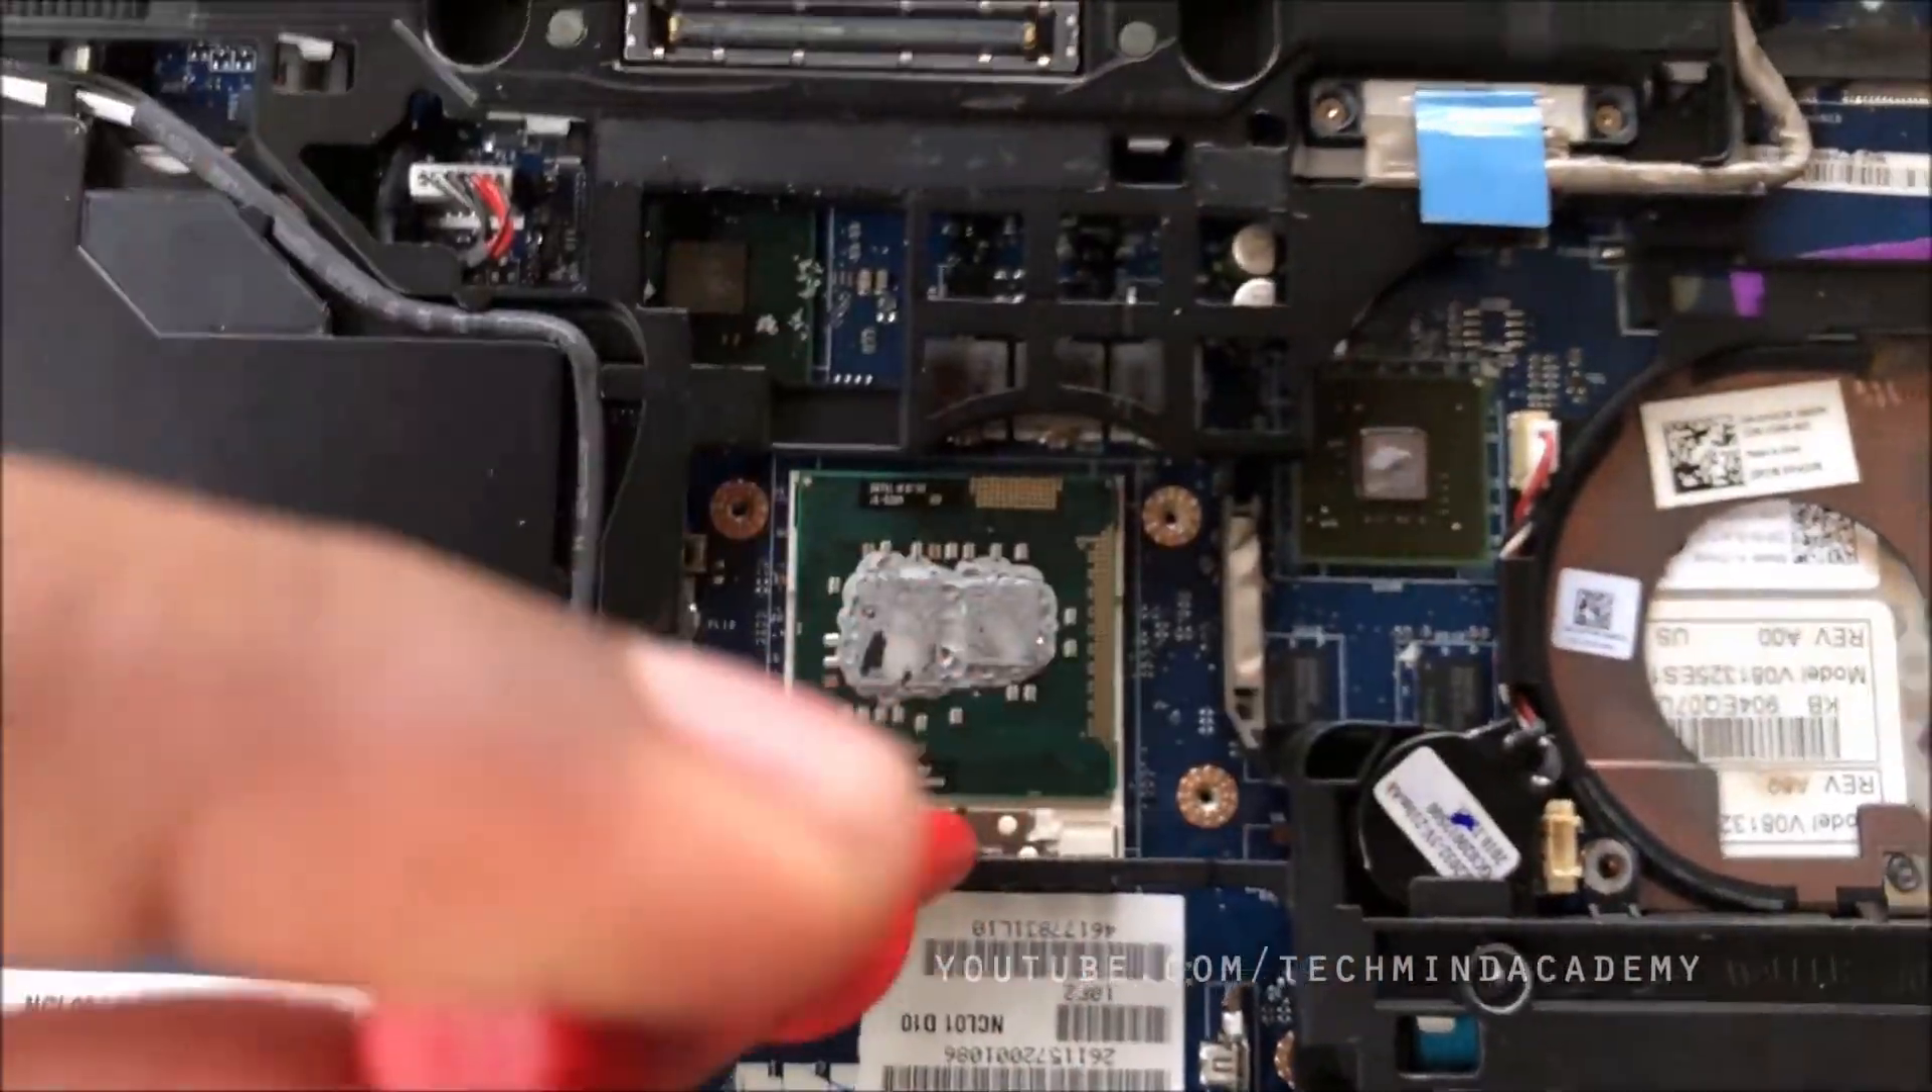You can see here some old dust particles here and also heat sink is removed now you can see microprocessor.